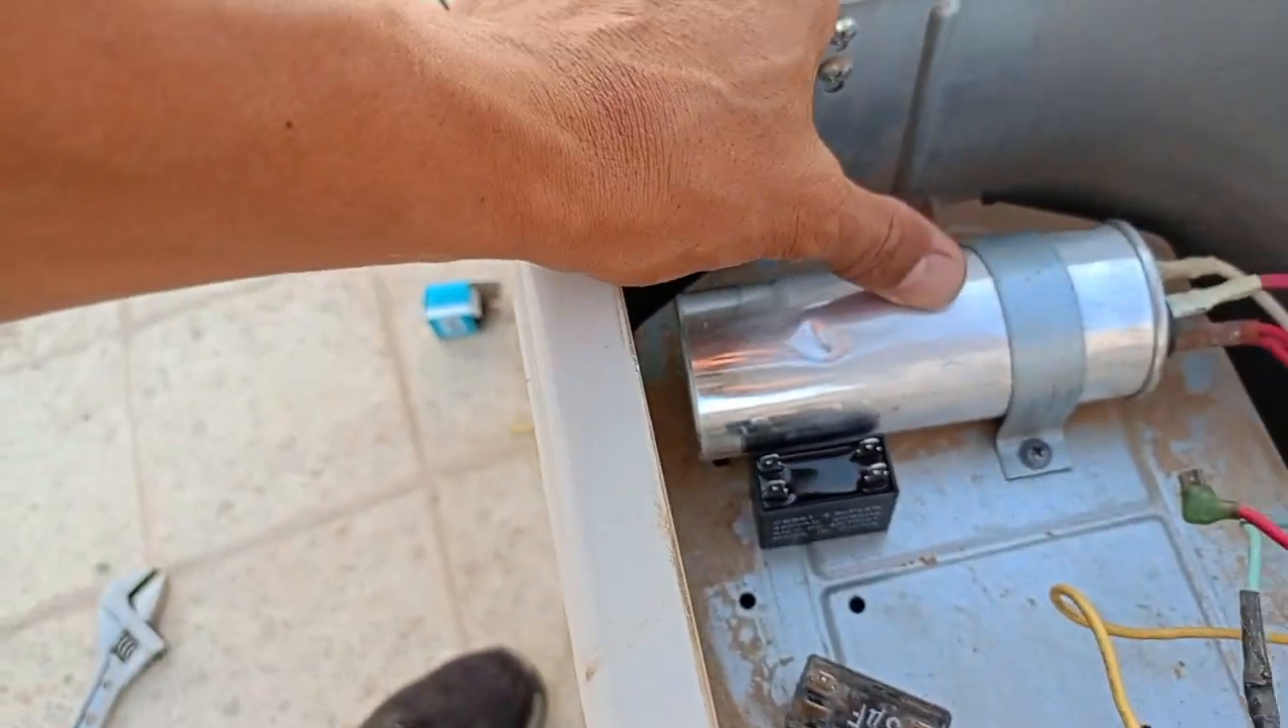So guys yun Naikabit na natin yung kapasitor.